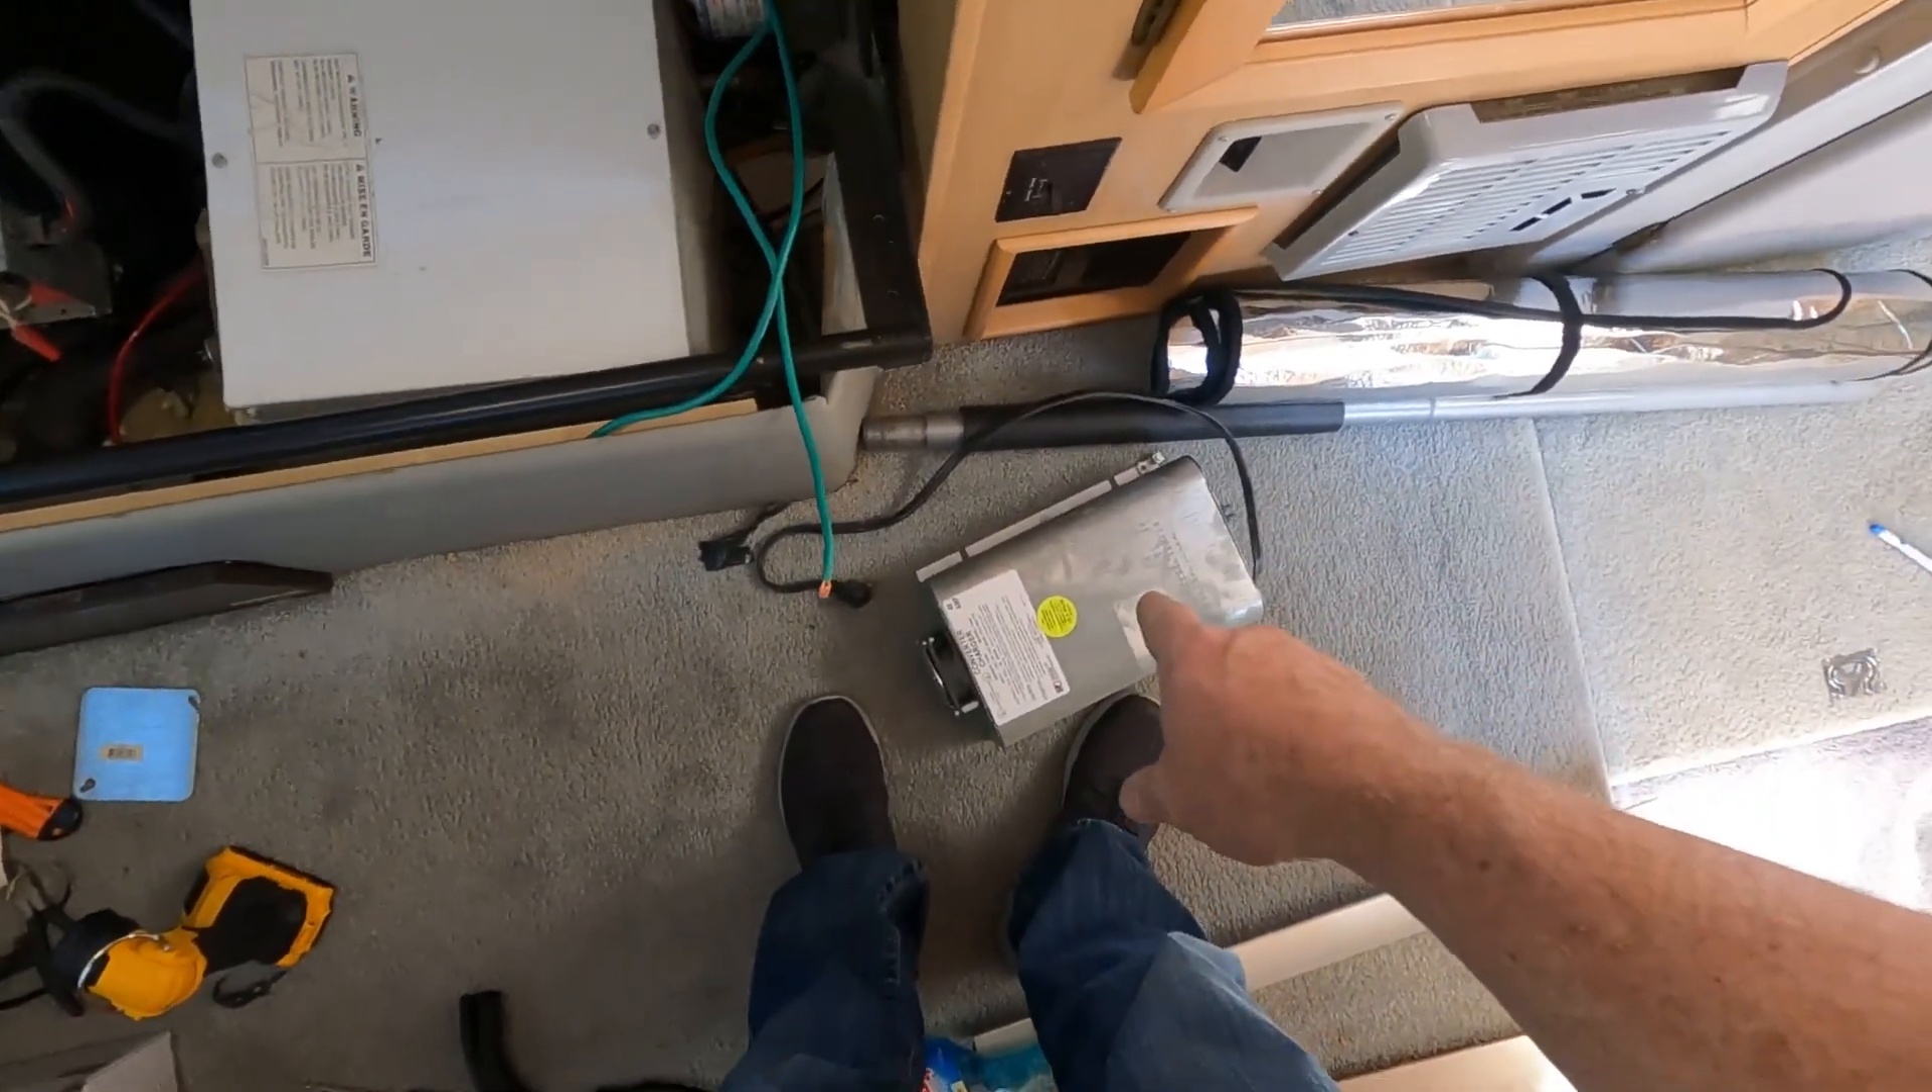I've been busy so i've got the dc converter out.